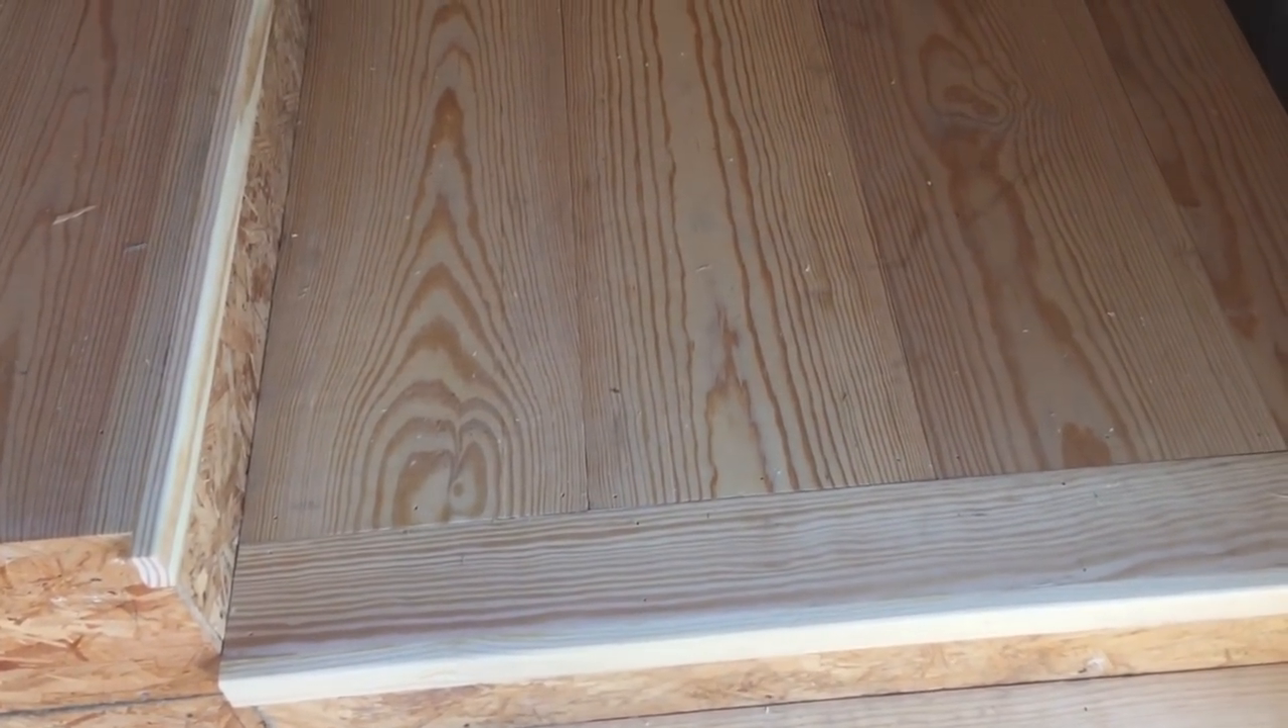Here are all treads mostly done. You can see I started putting a bullnose cap on the ends of them.